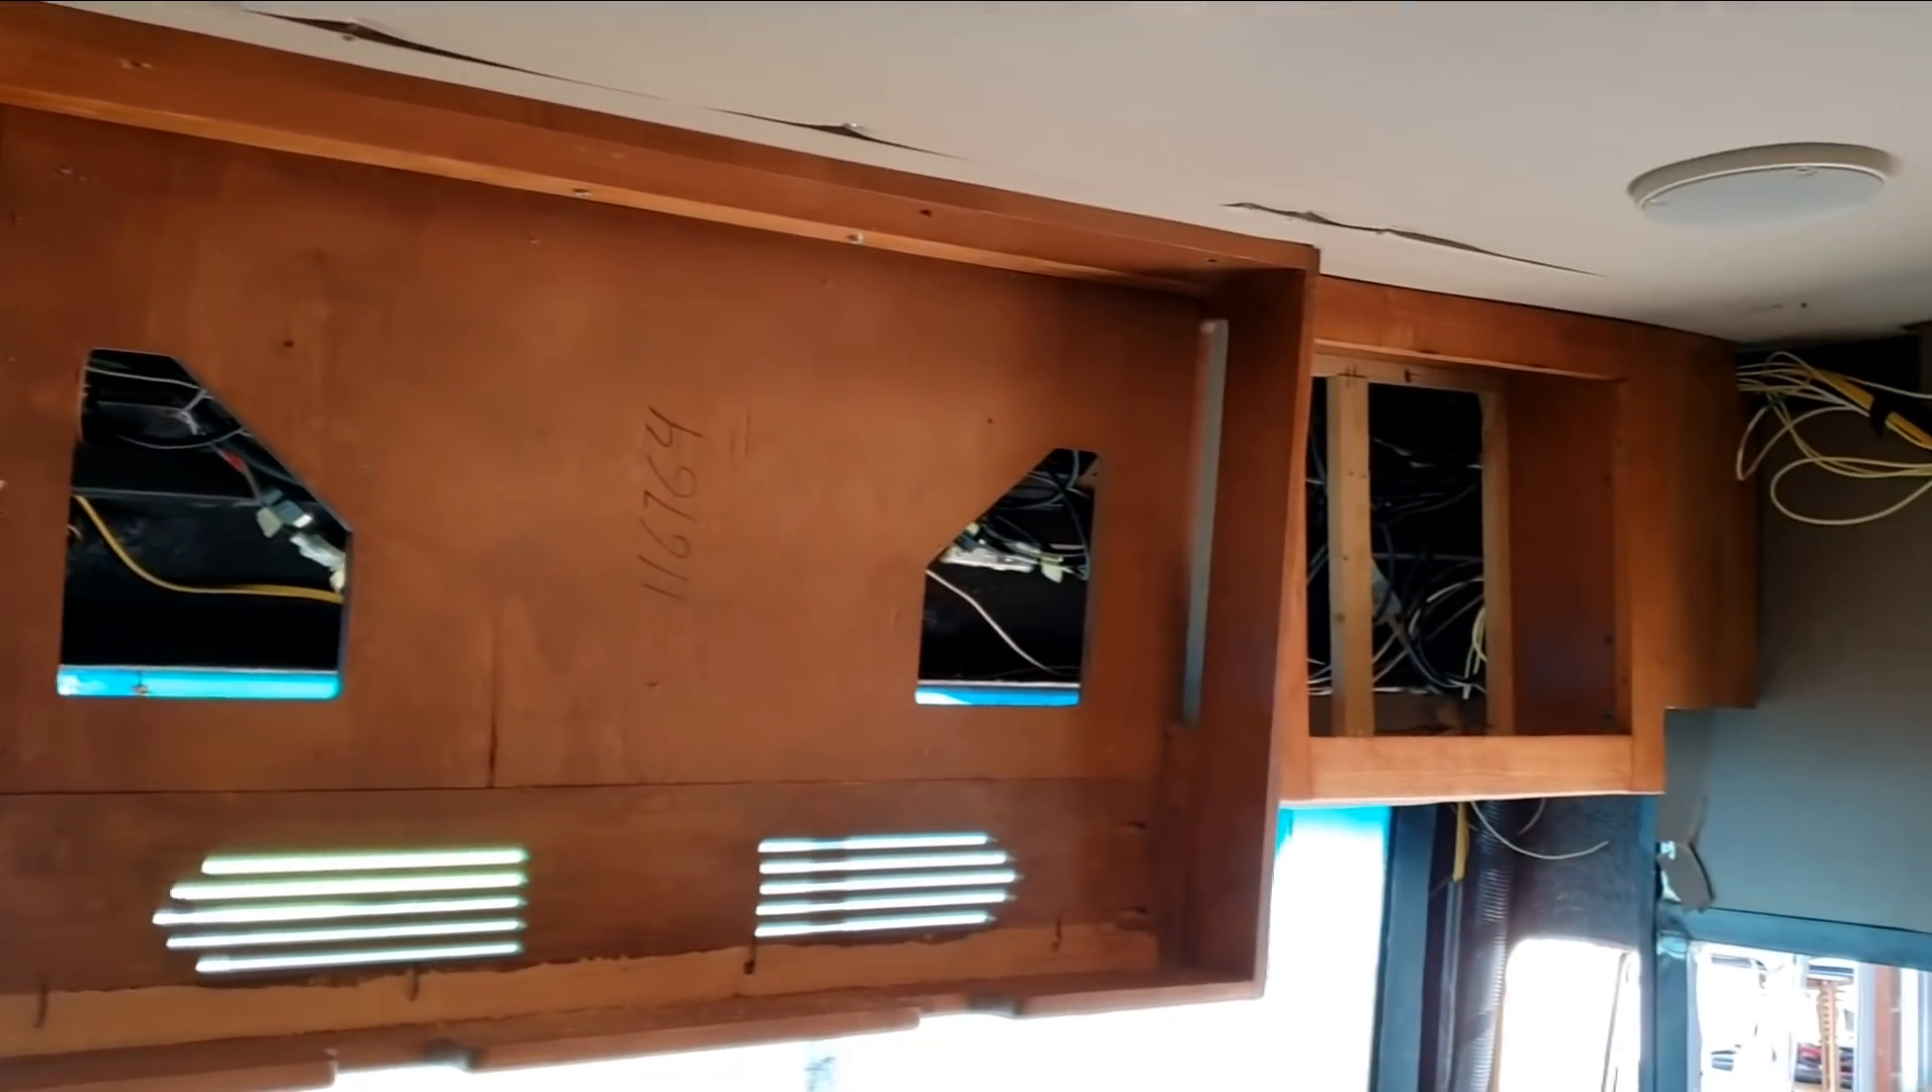I got a cabinet up there now.